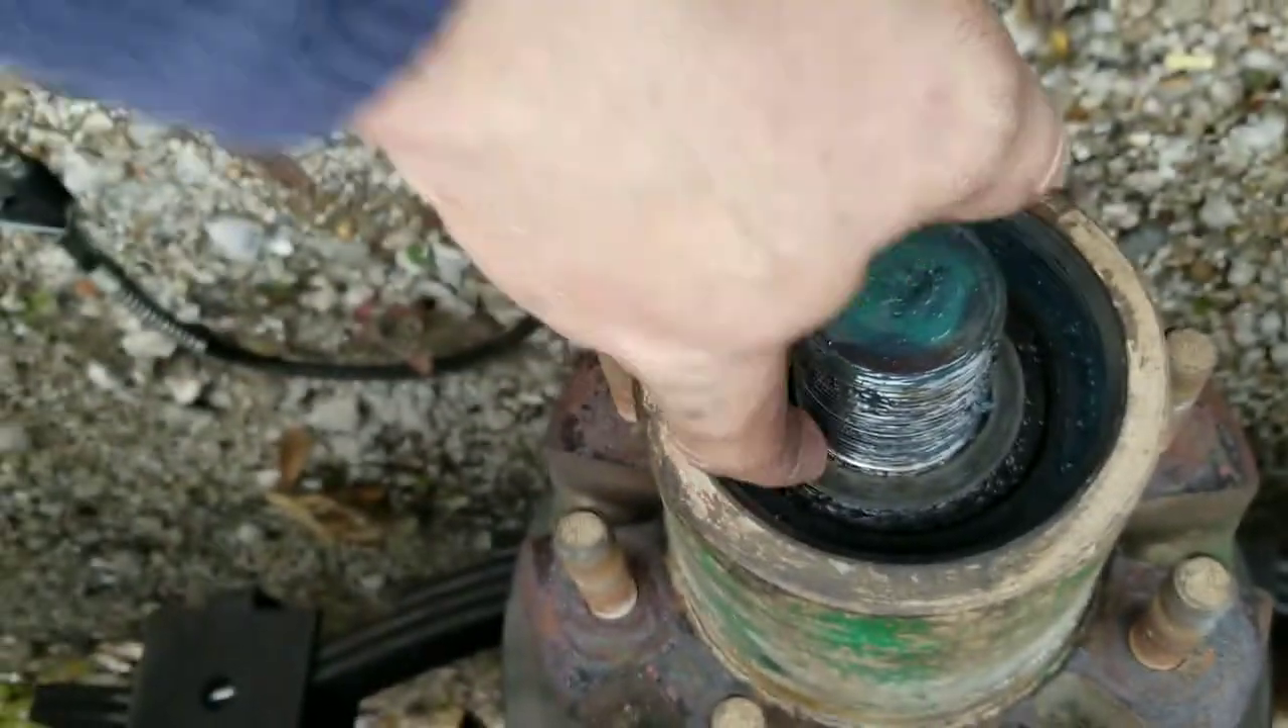And you see the bearing that's right here. We gotta get that out first. And then we'll be able to pull the hub.